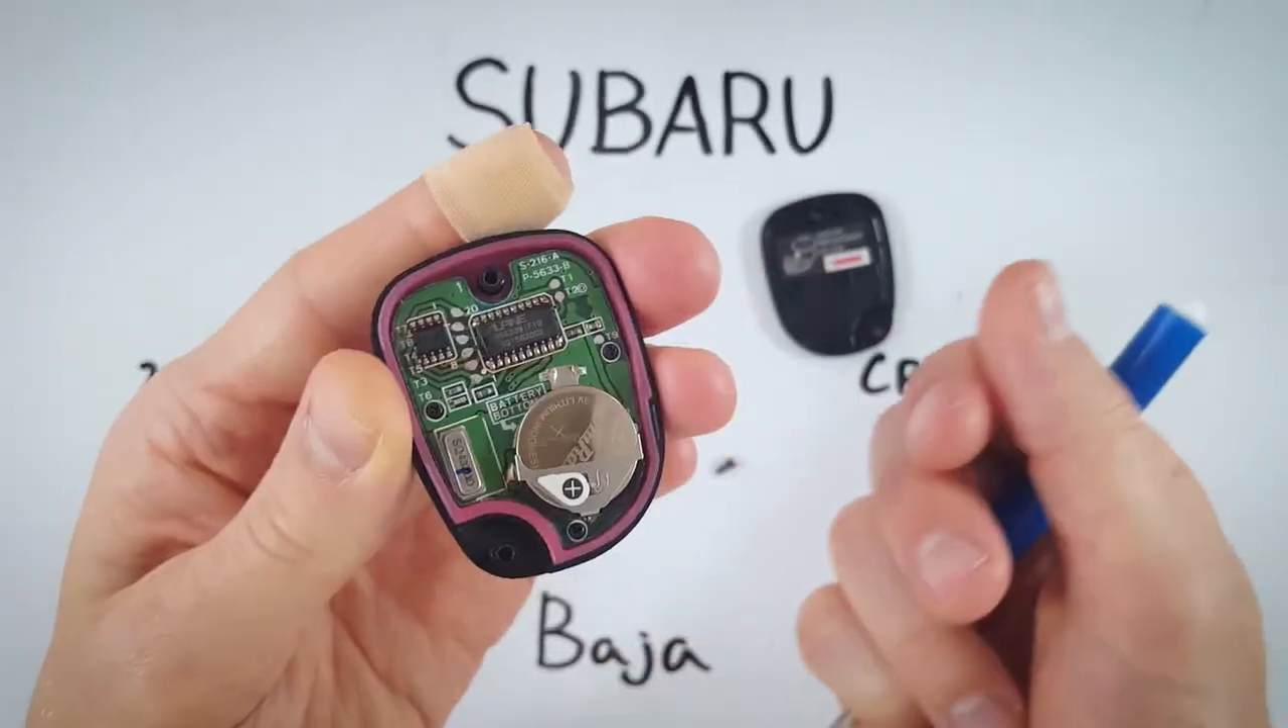Now that we have them out just lift off the back set it to the side and there we go that is our 2032 battery.